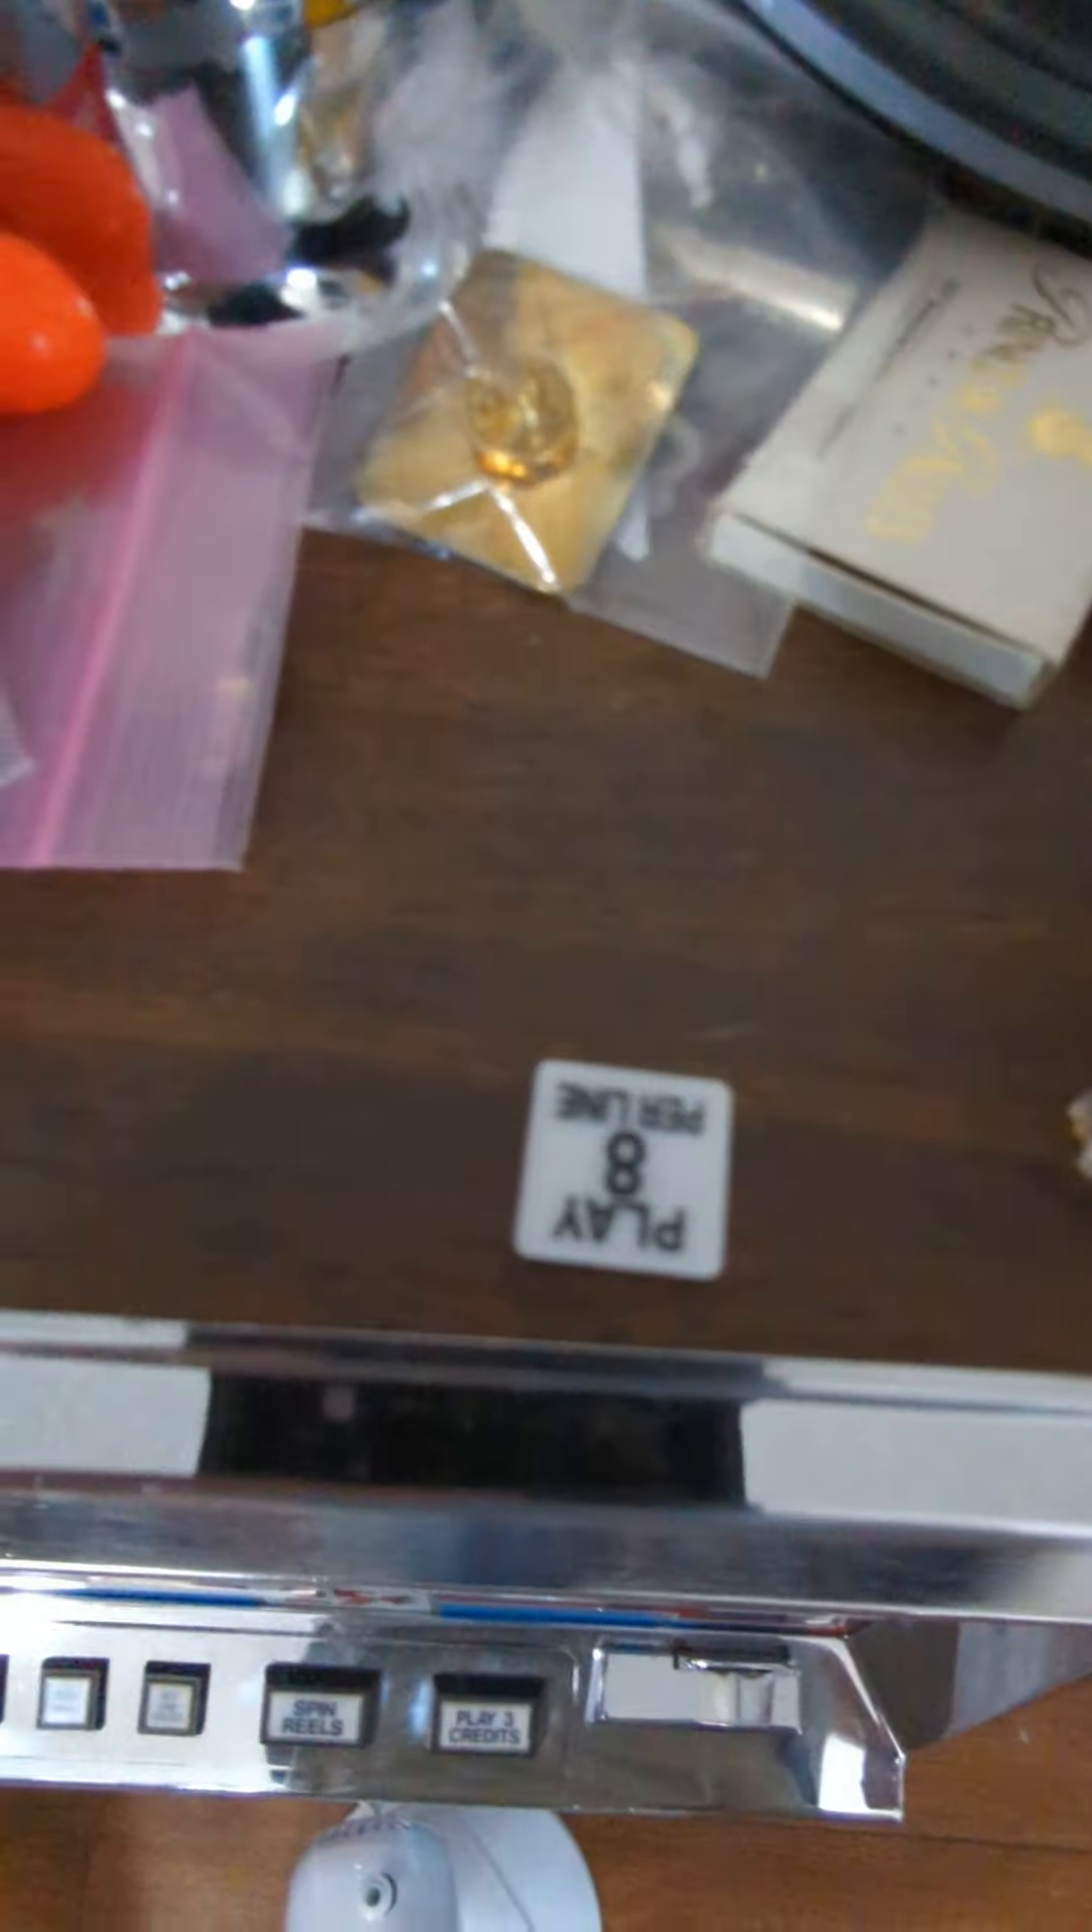Now, I have the actual tile right there. I just haven't put it in yet.